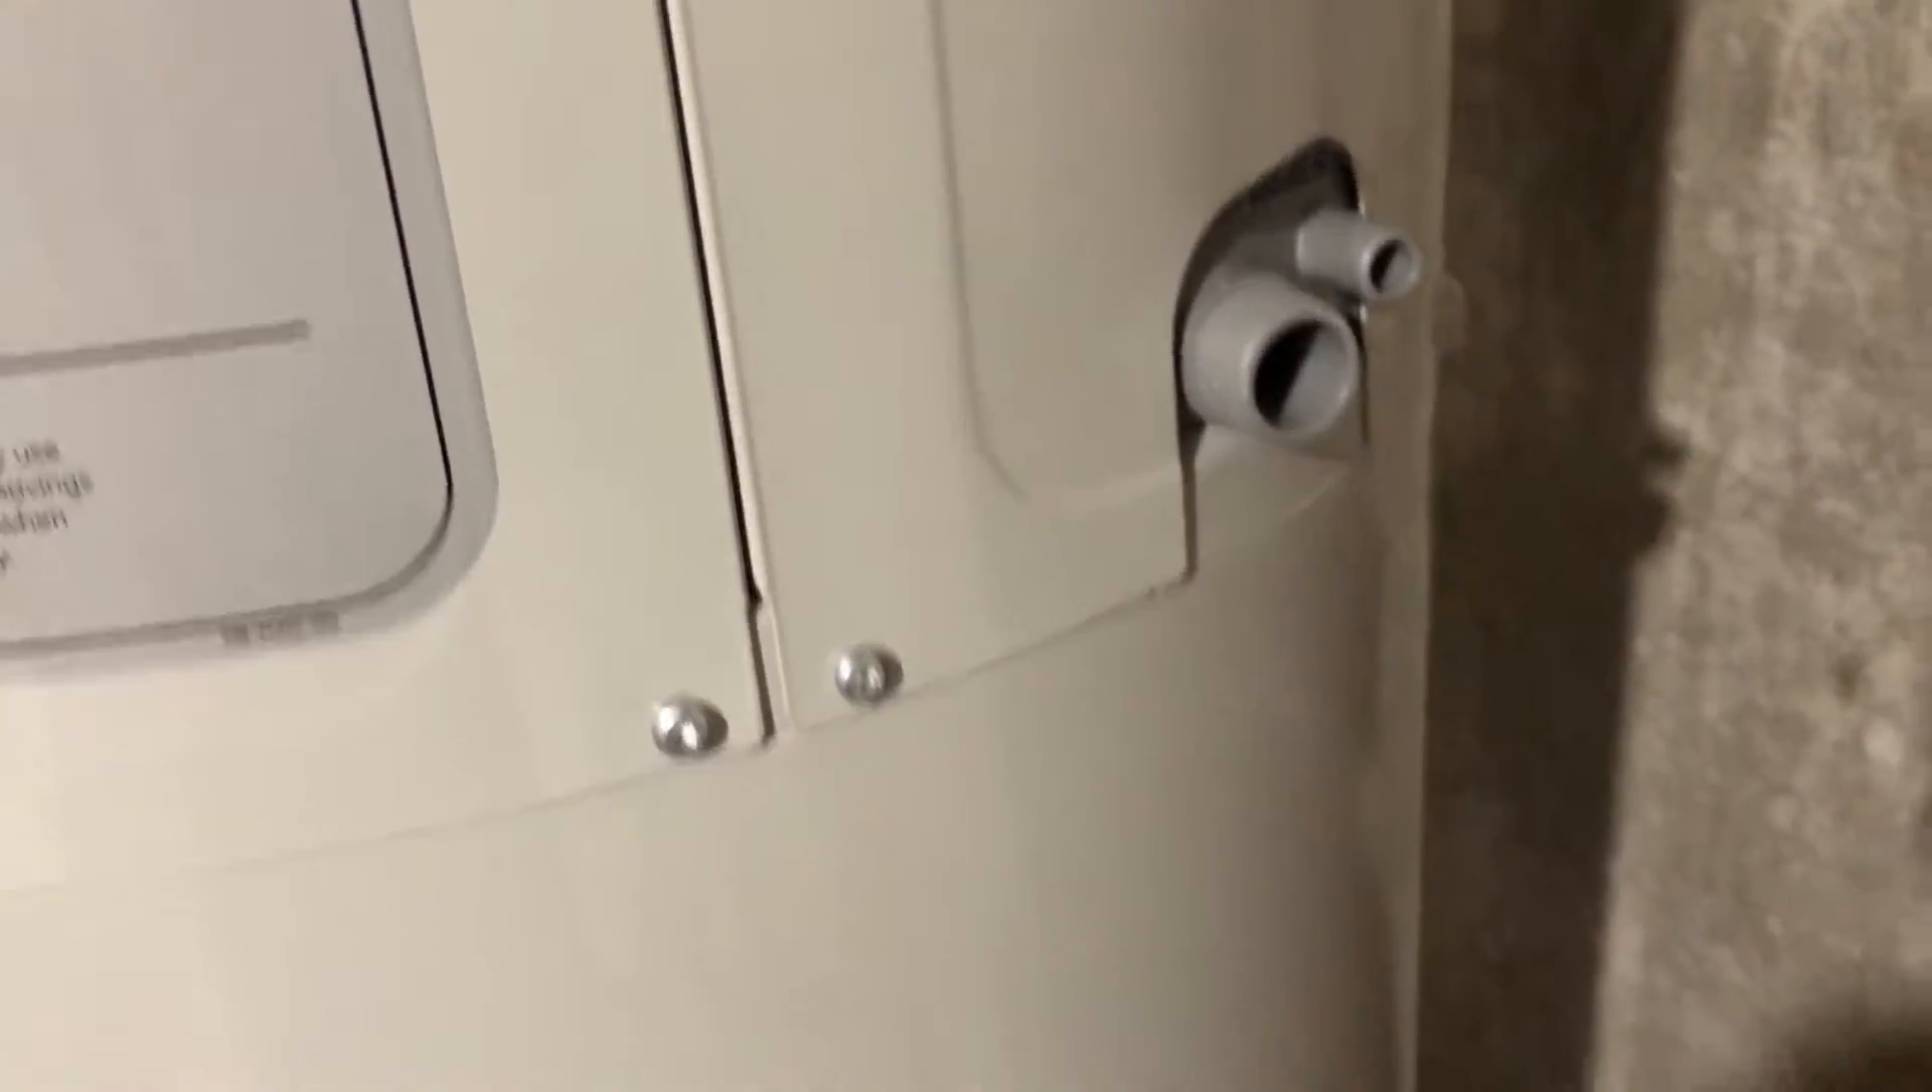What we have left to do over here is I have to install a 90 -degree elbow to drain the condensation.